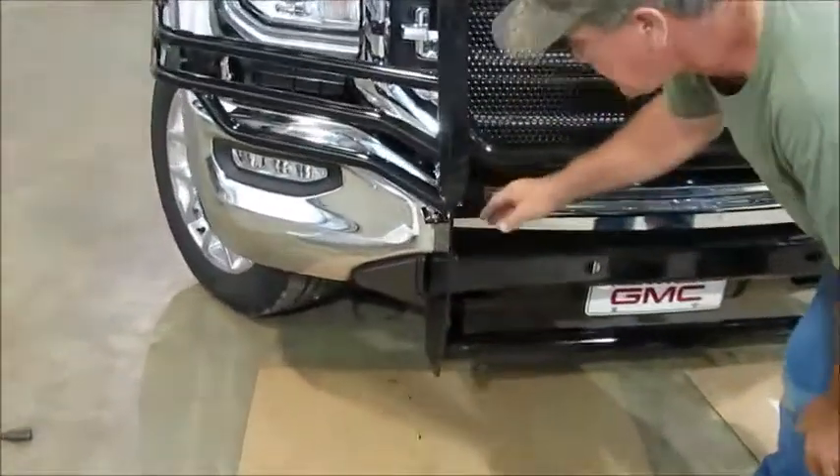We've got the guard on the truck now.